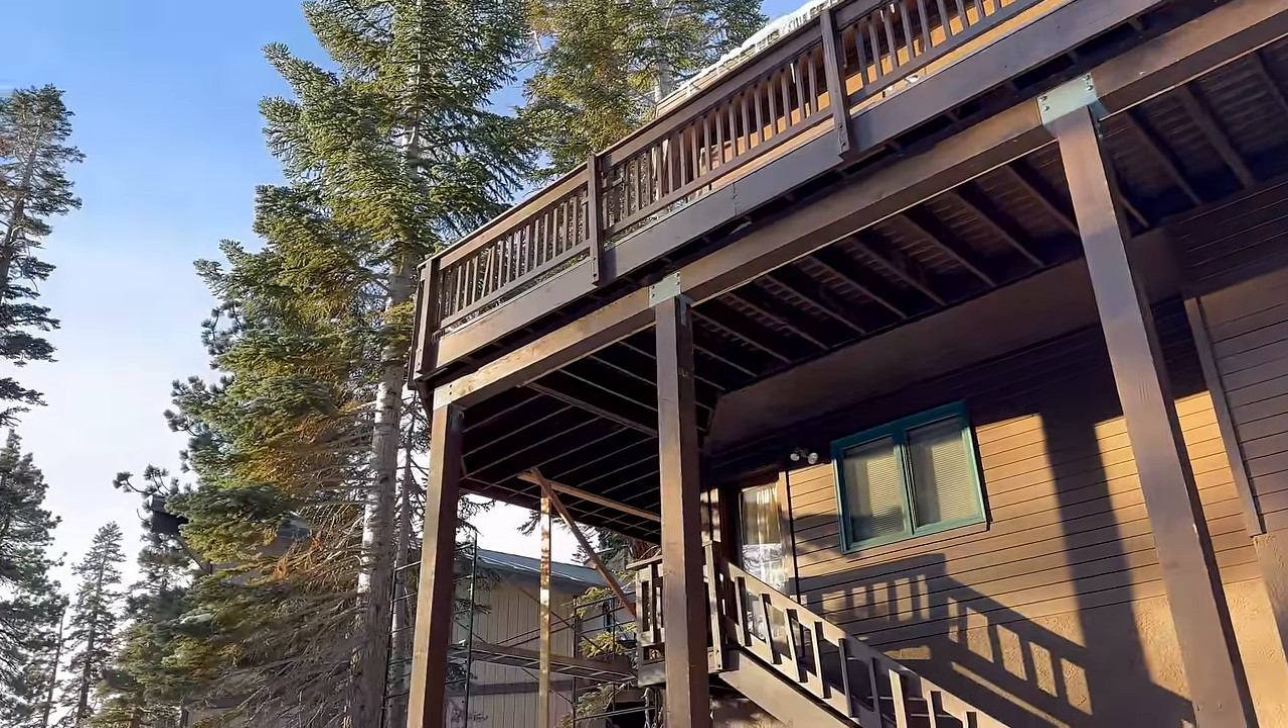So you can see we got the uh guys got the eight by eight posts up everything's up all in place here.